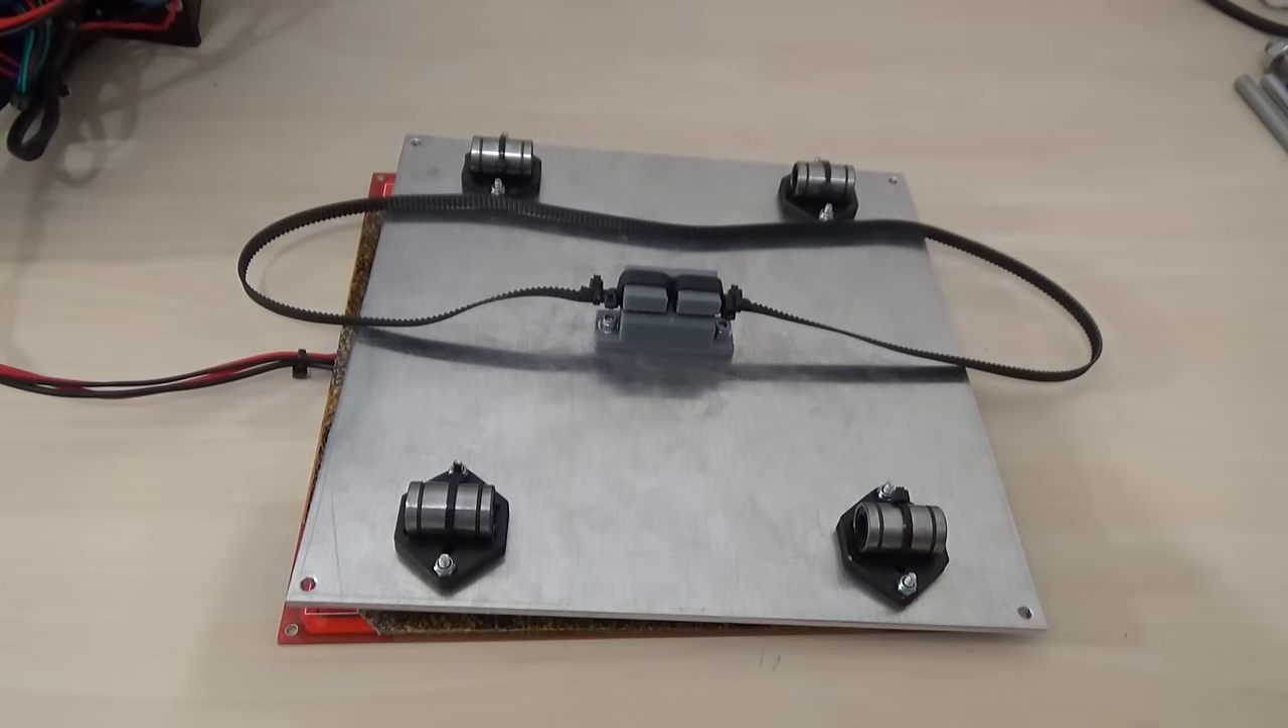So here's the aluminium plate that we drilled and we've transferred the original pieces of wood and bearings and tie wraps etc etc etc to it. We've bolted the belt retainer to it and we've attached the belt.